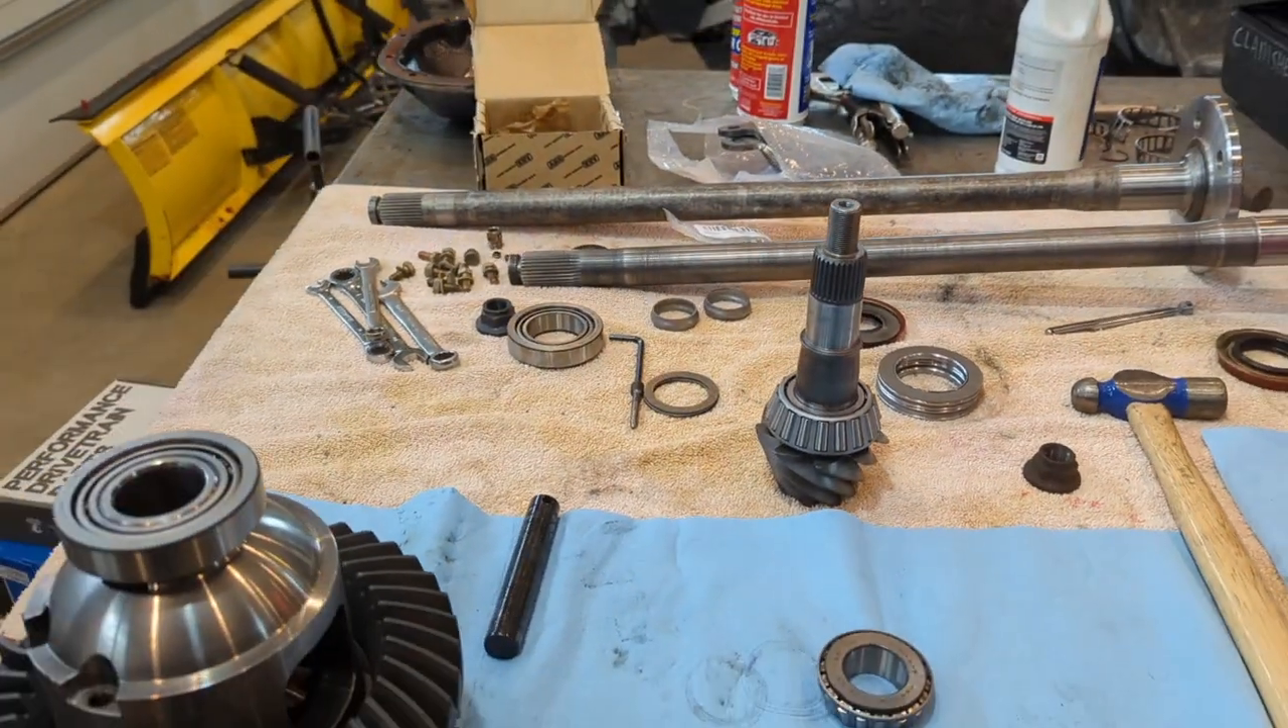And we have the bearing, the pinion head bearing pressed onto the pinion.